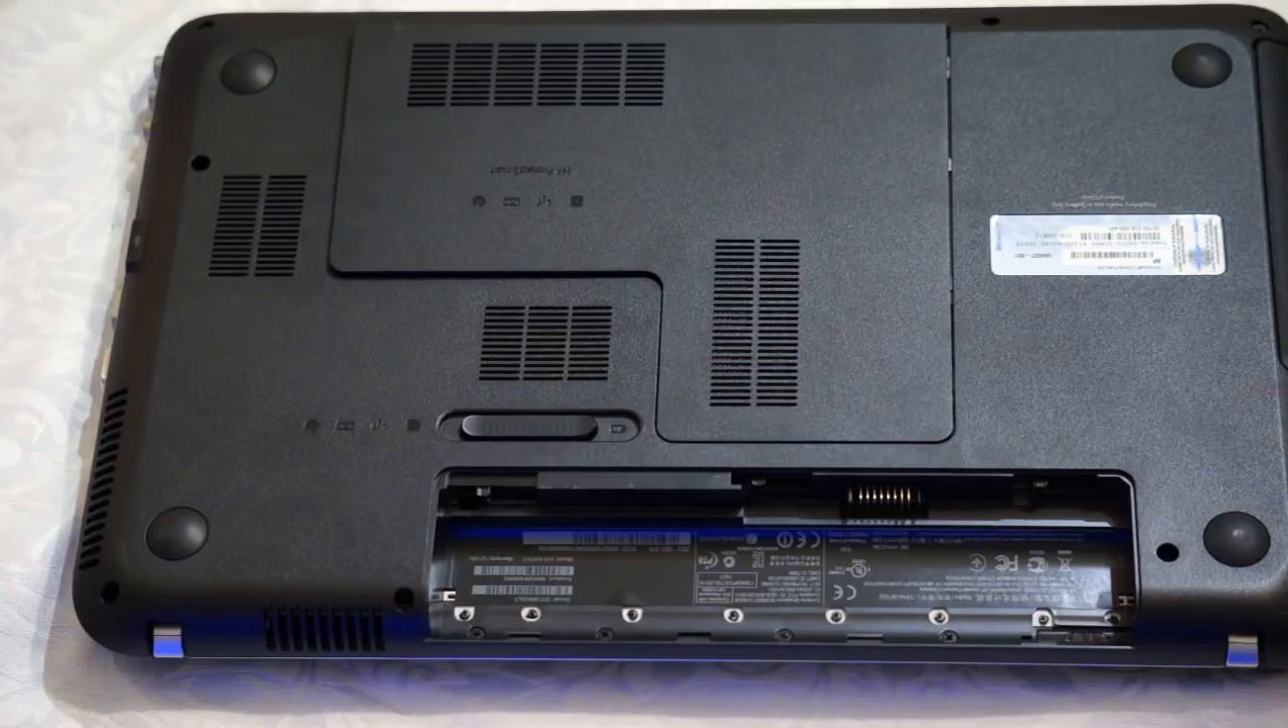So you can see at the bottom there, I've gone ahead and removed the battery.